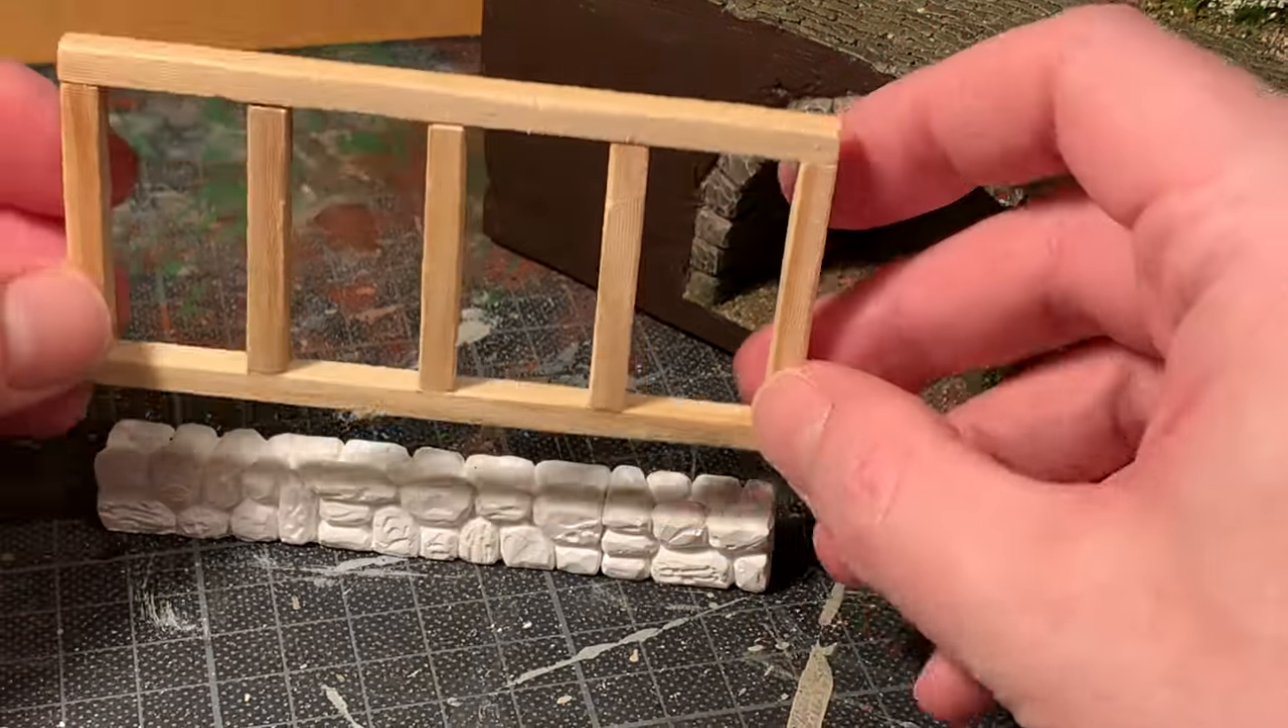Now the basic framework for the lower level is complete, like this.